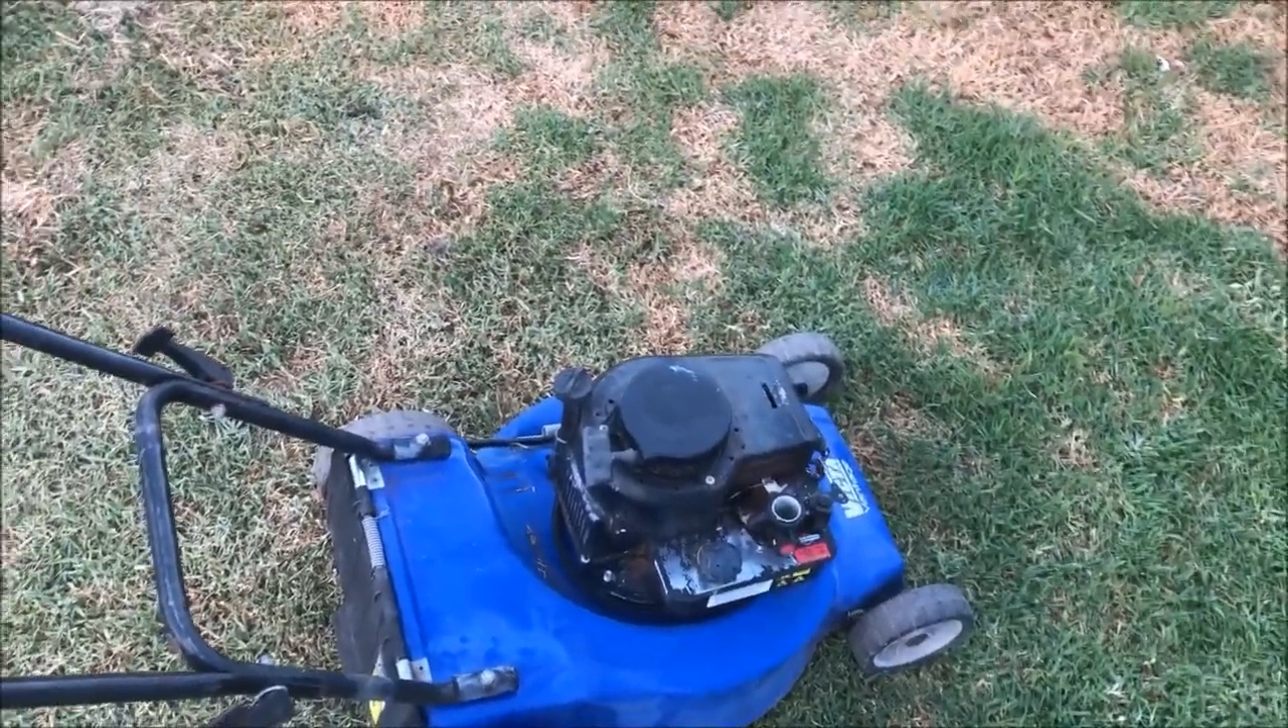So I've put on some handles.